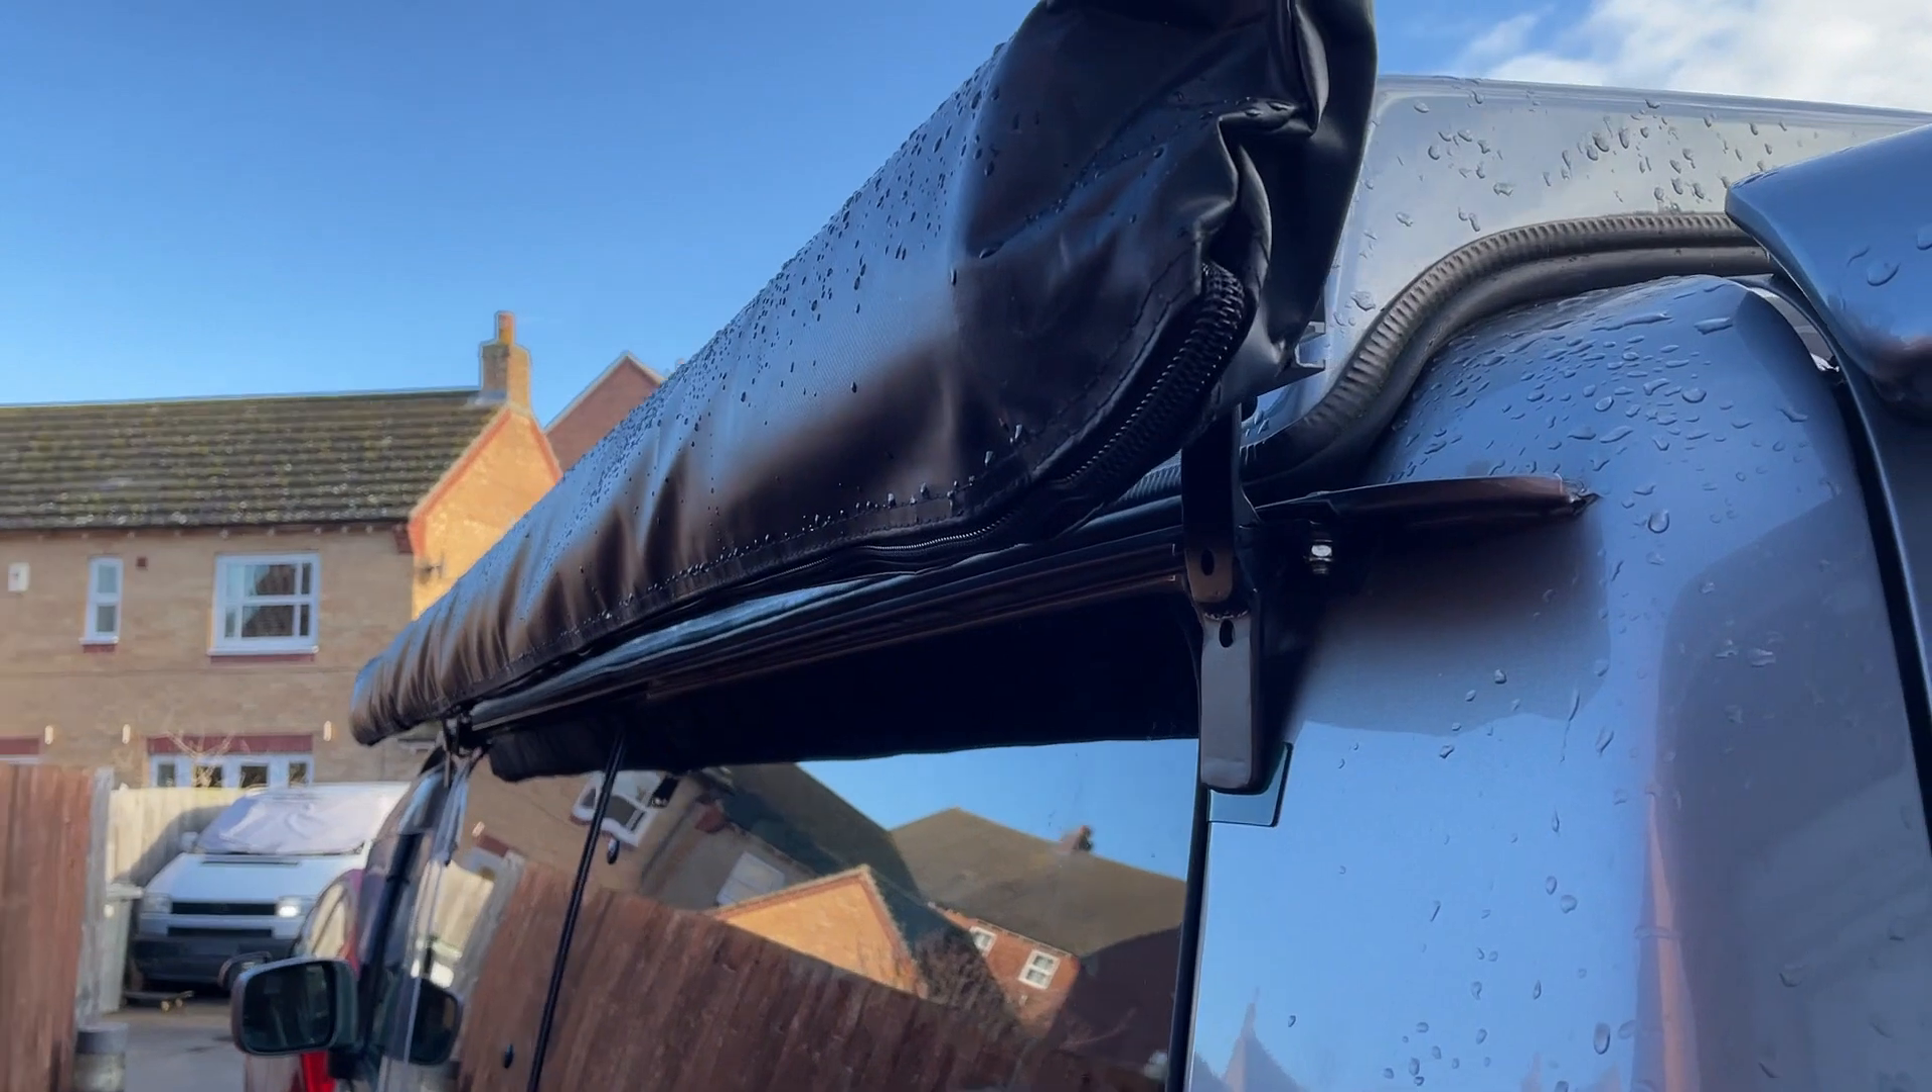I've got the canopy on the side of the van.